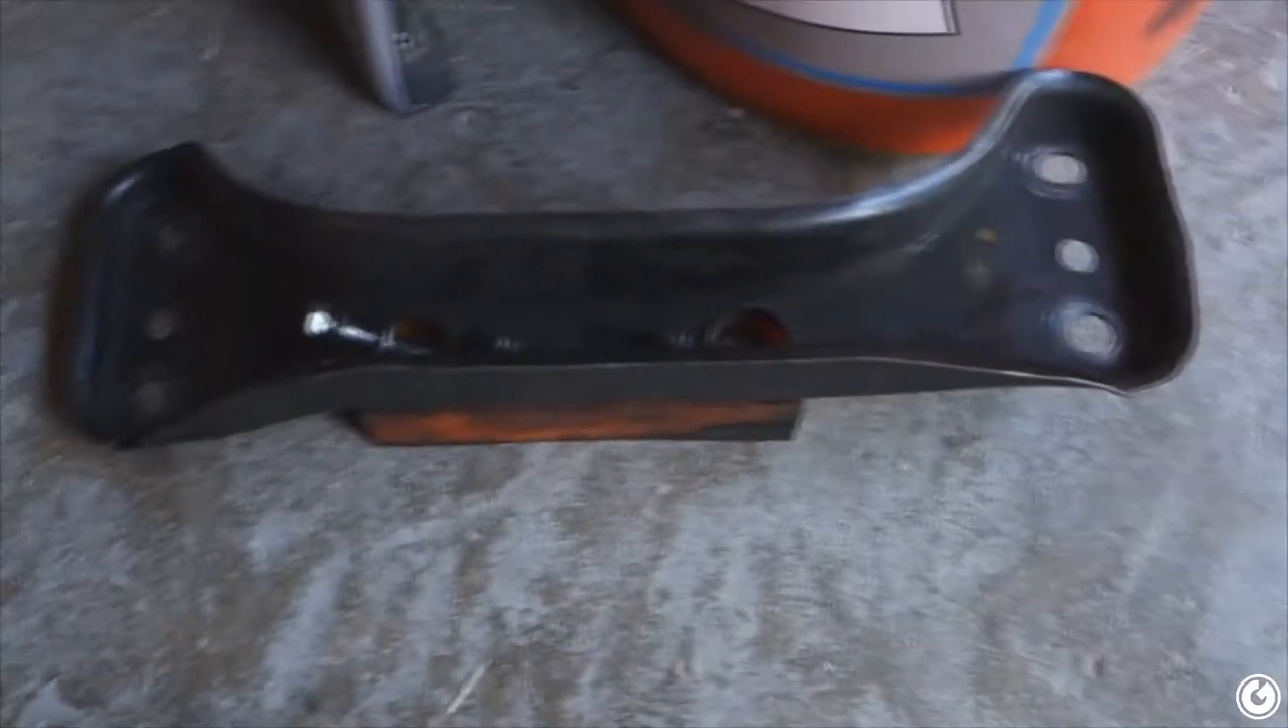Okay, so I got the trans crossmember off.